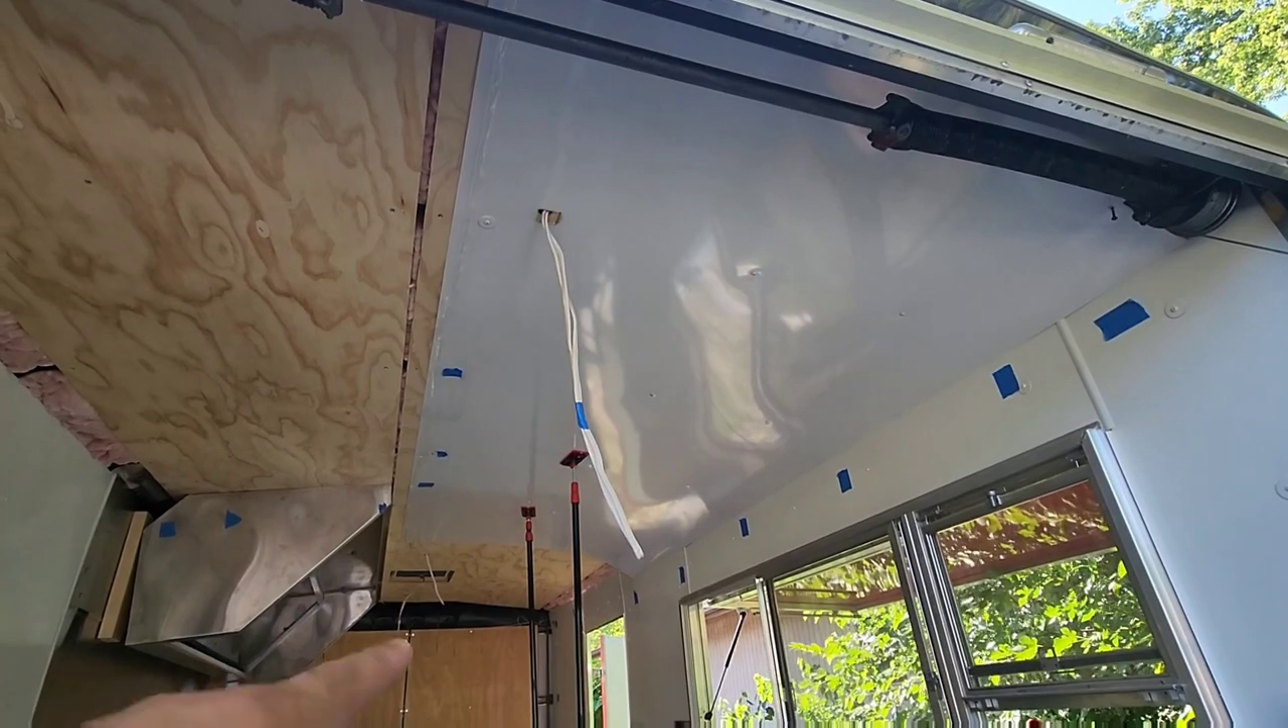Look at this we got the white aluminum ceiling in place.